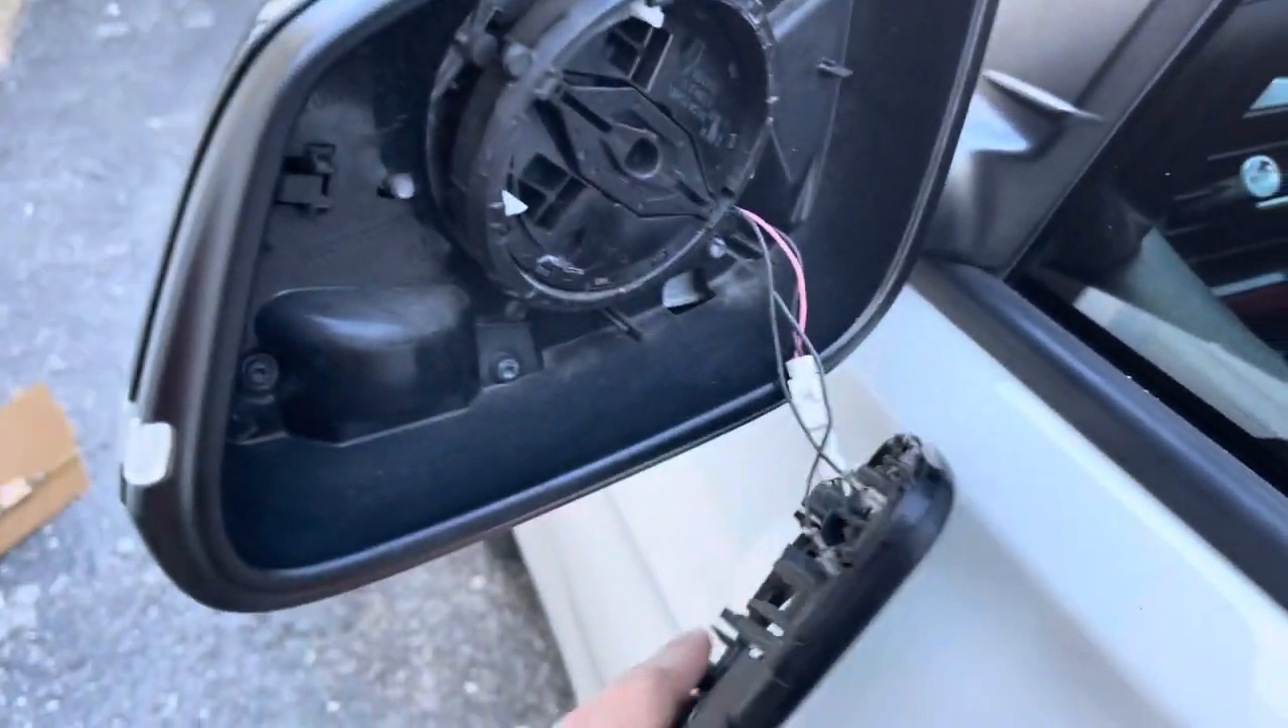So as you can see we got the mirror removed.